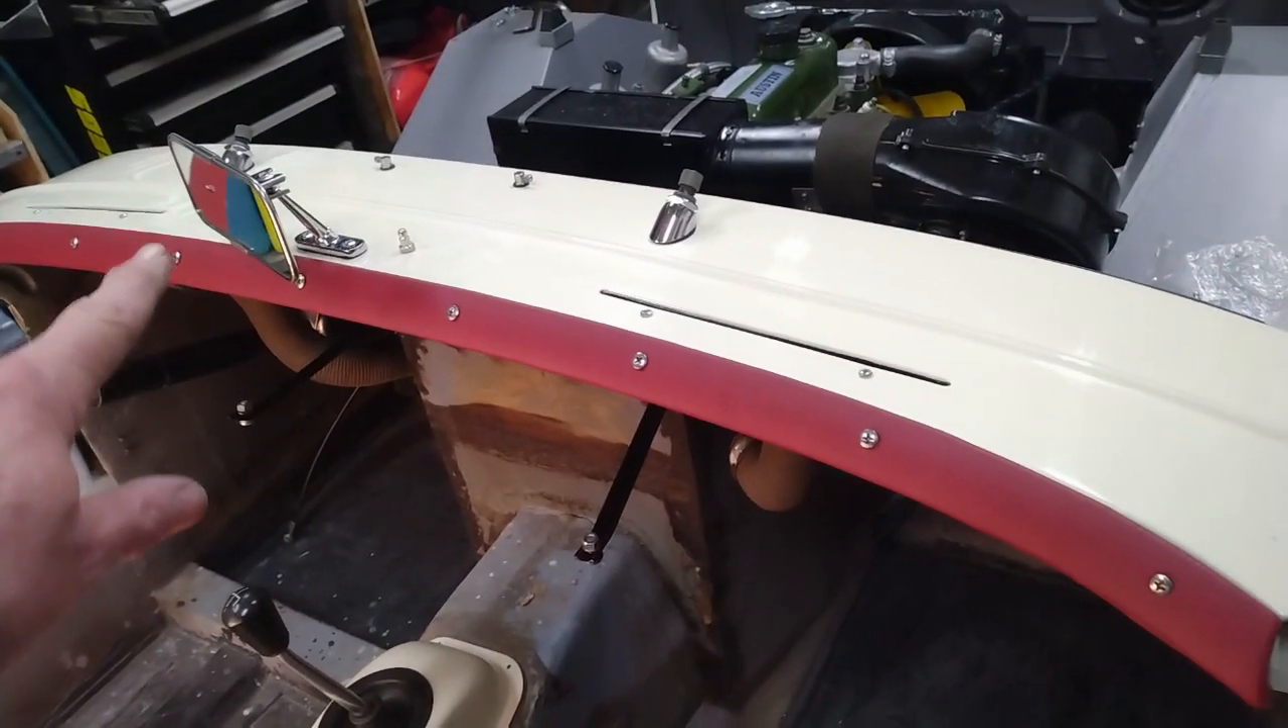Well I have the trim loosely in place with the screws all the way through.